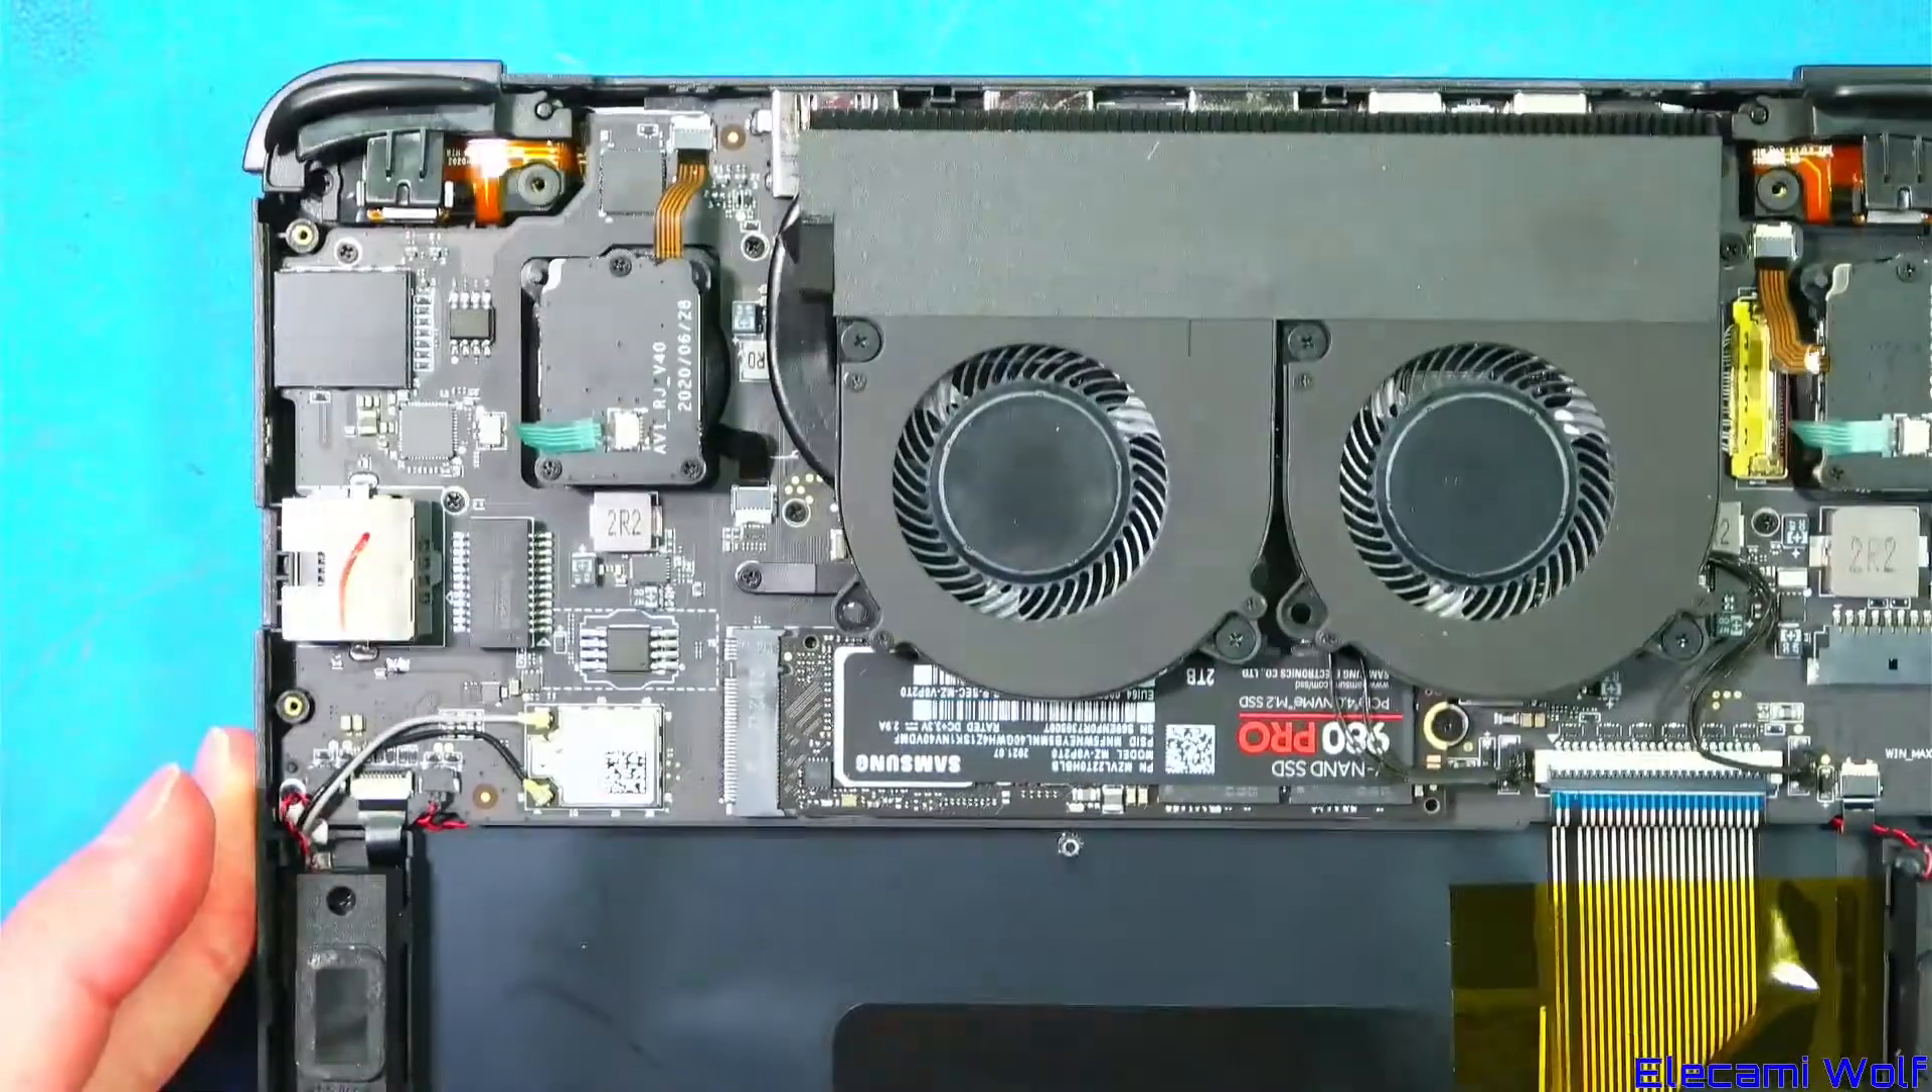Okay, so we've installed the new drive.